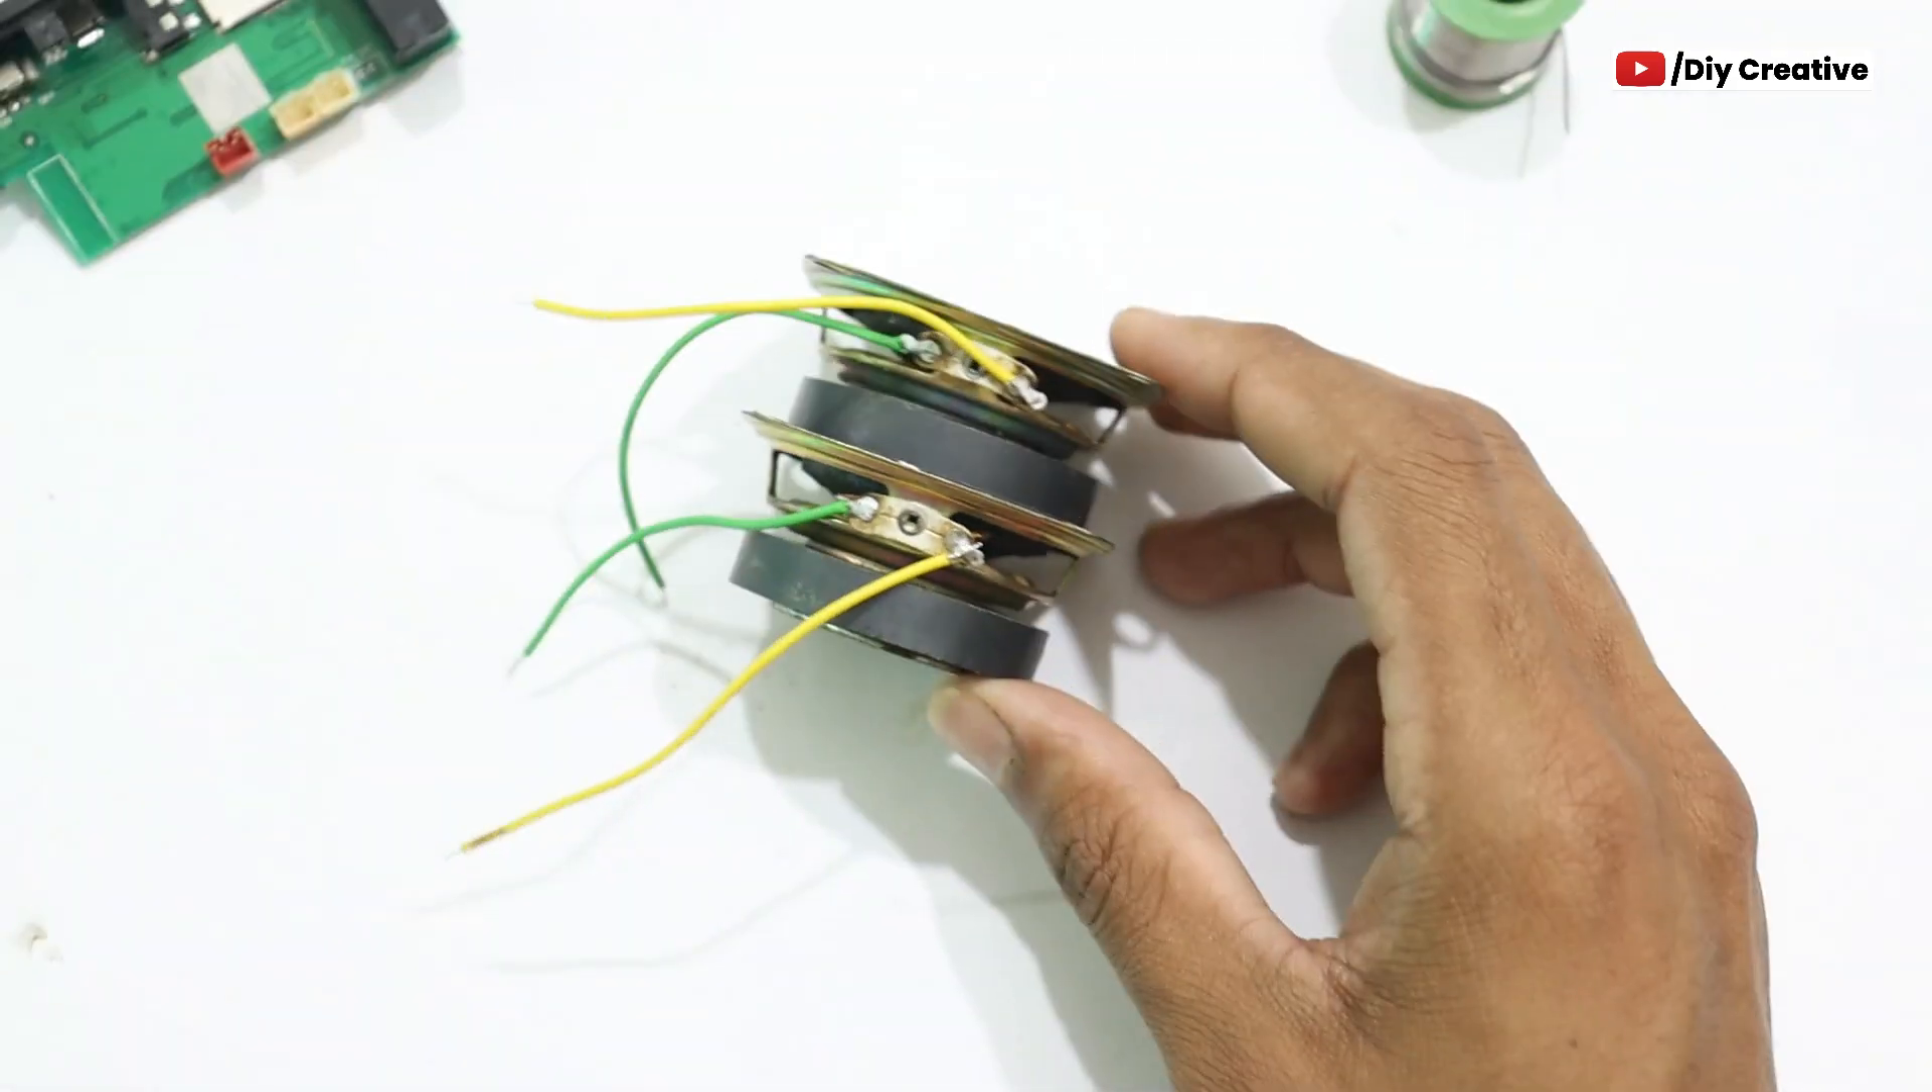सबसे पहले speaker में wire connect कर लिया है।